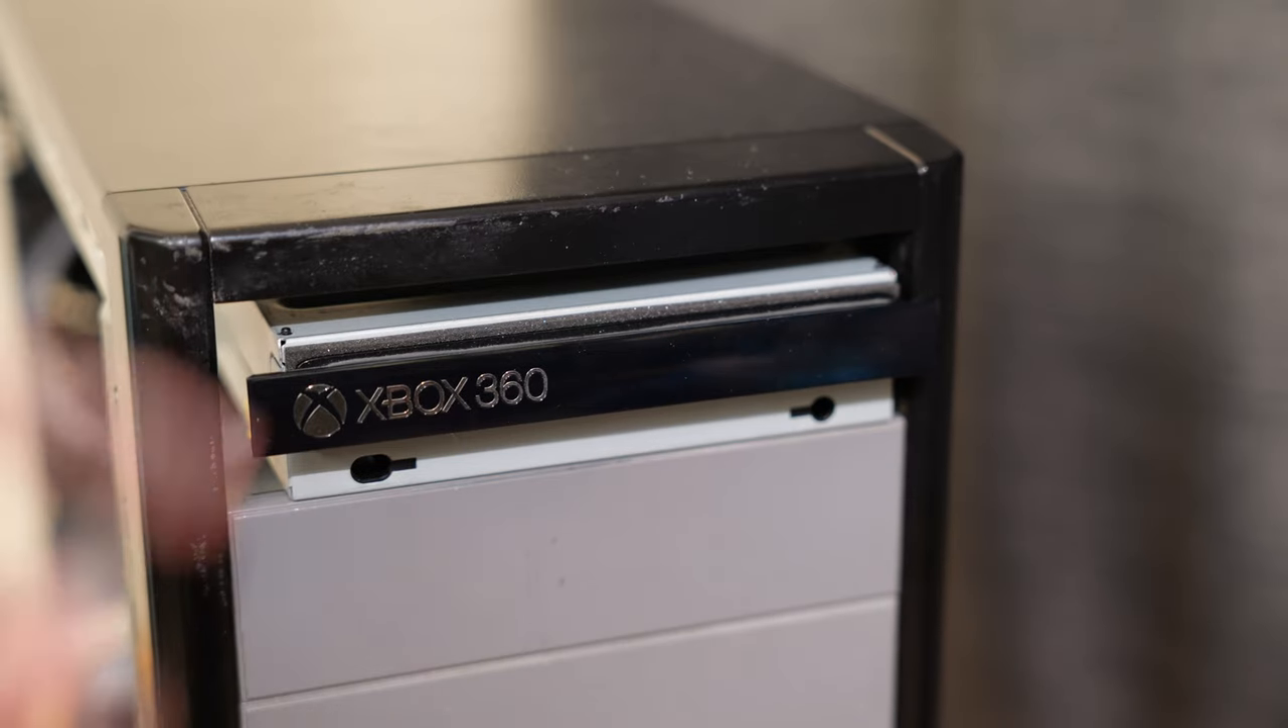As you can see, the front panel, there's a bit of a gap there.